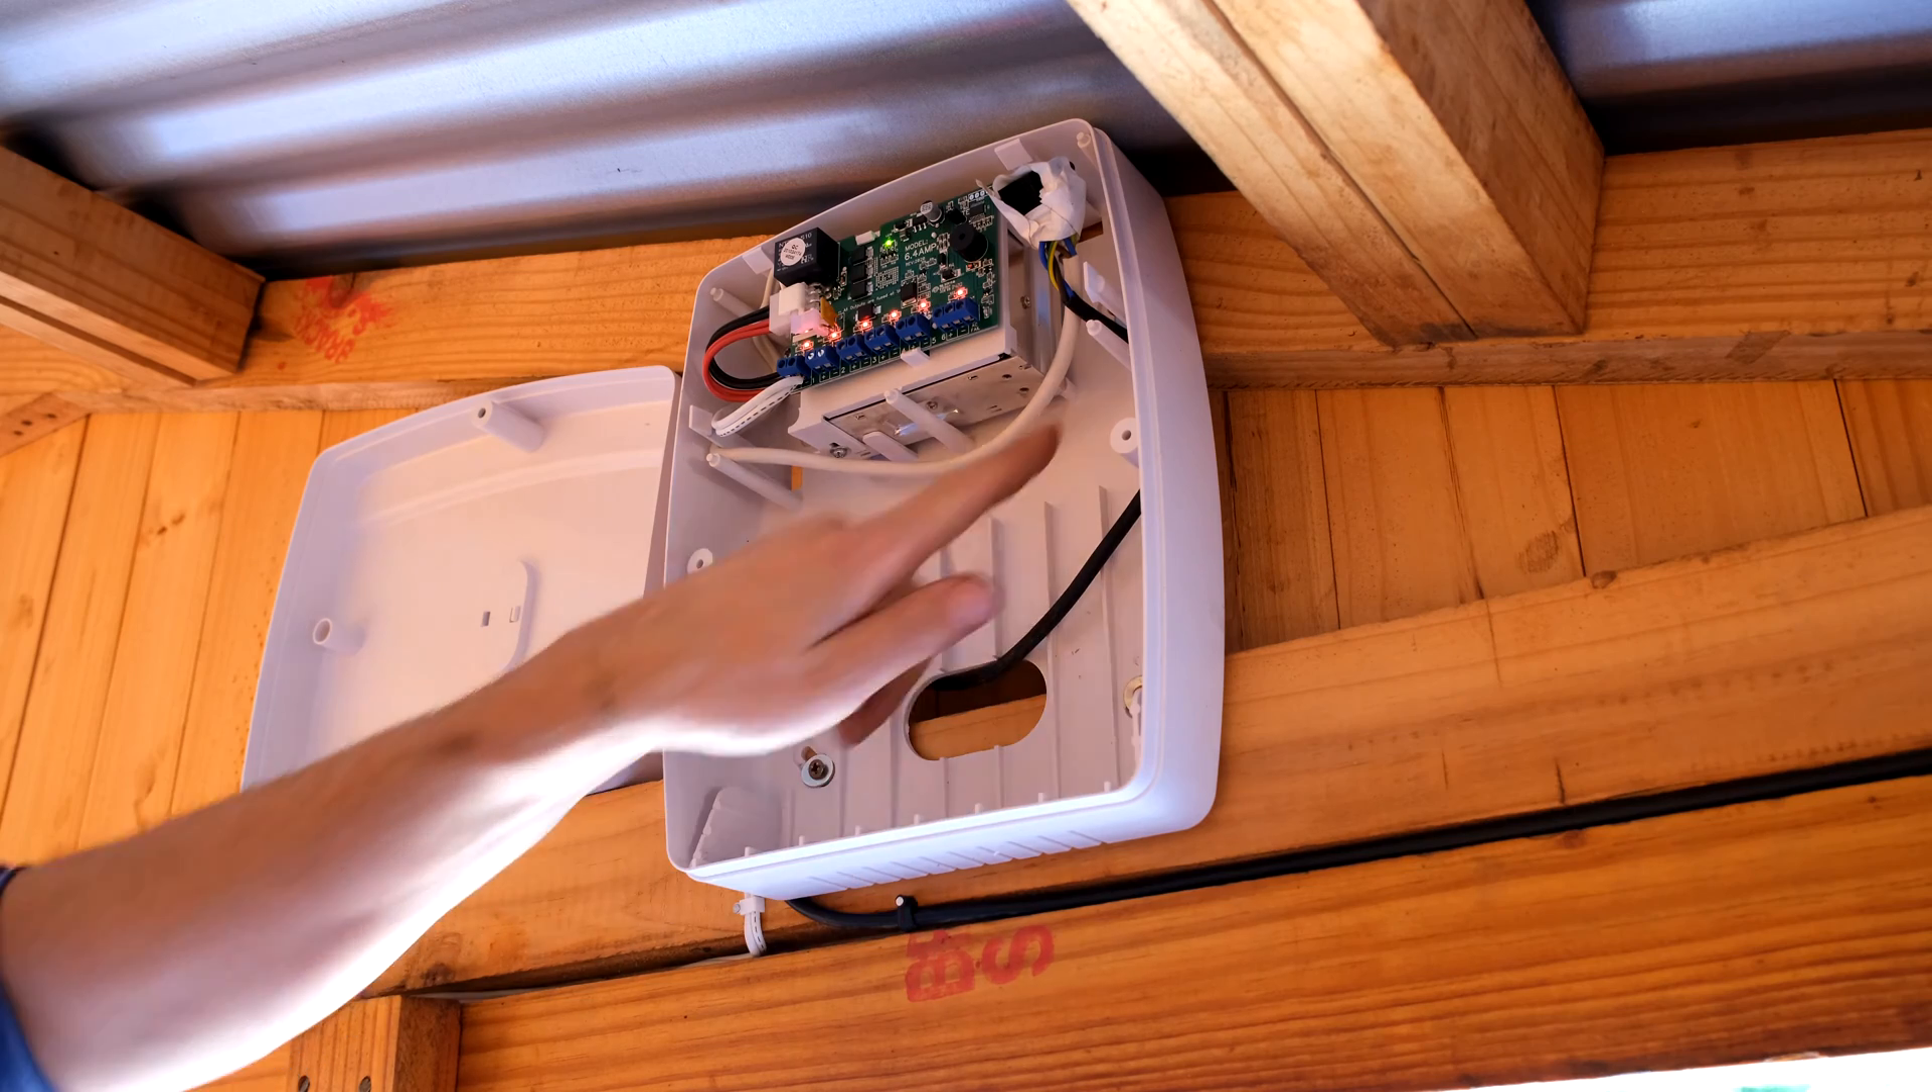All right so here is the unit i've mounted this onto a wooden structure.